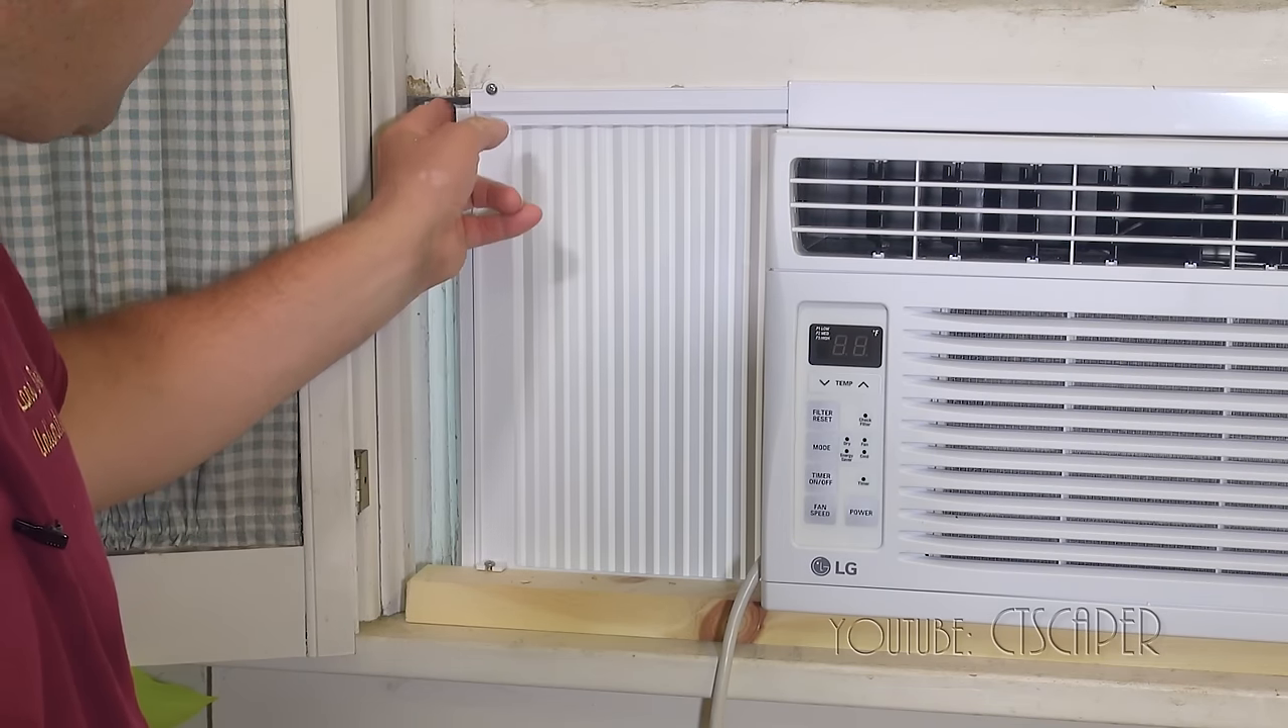I've got about a two inch gap at the end here, because my window is wider than 36 inches.